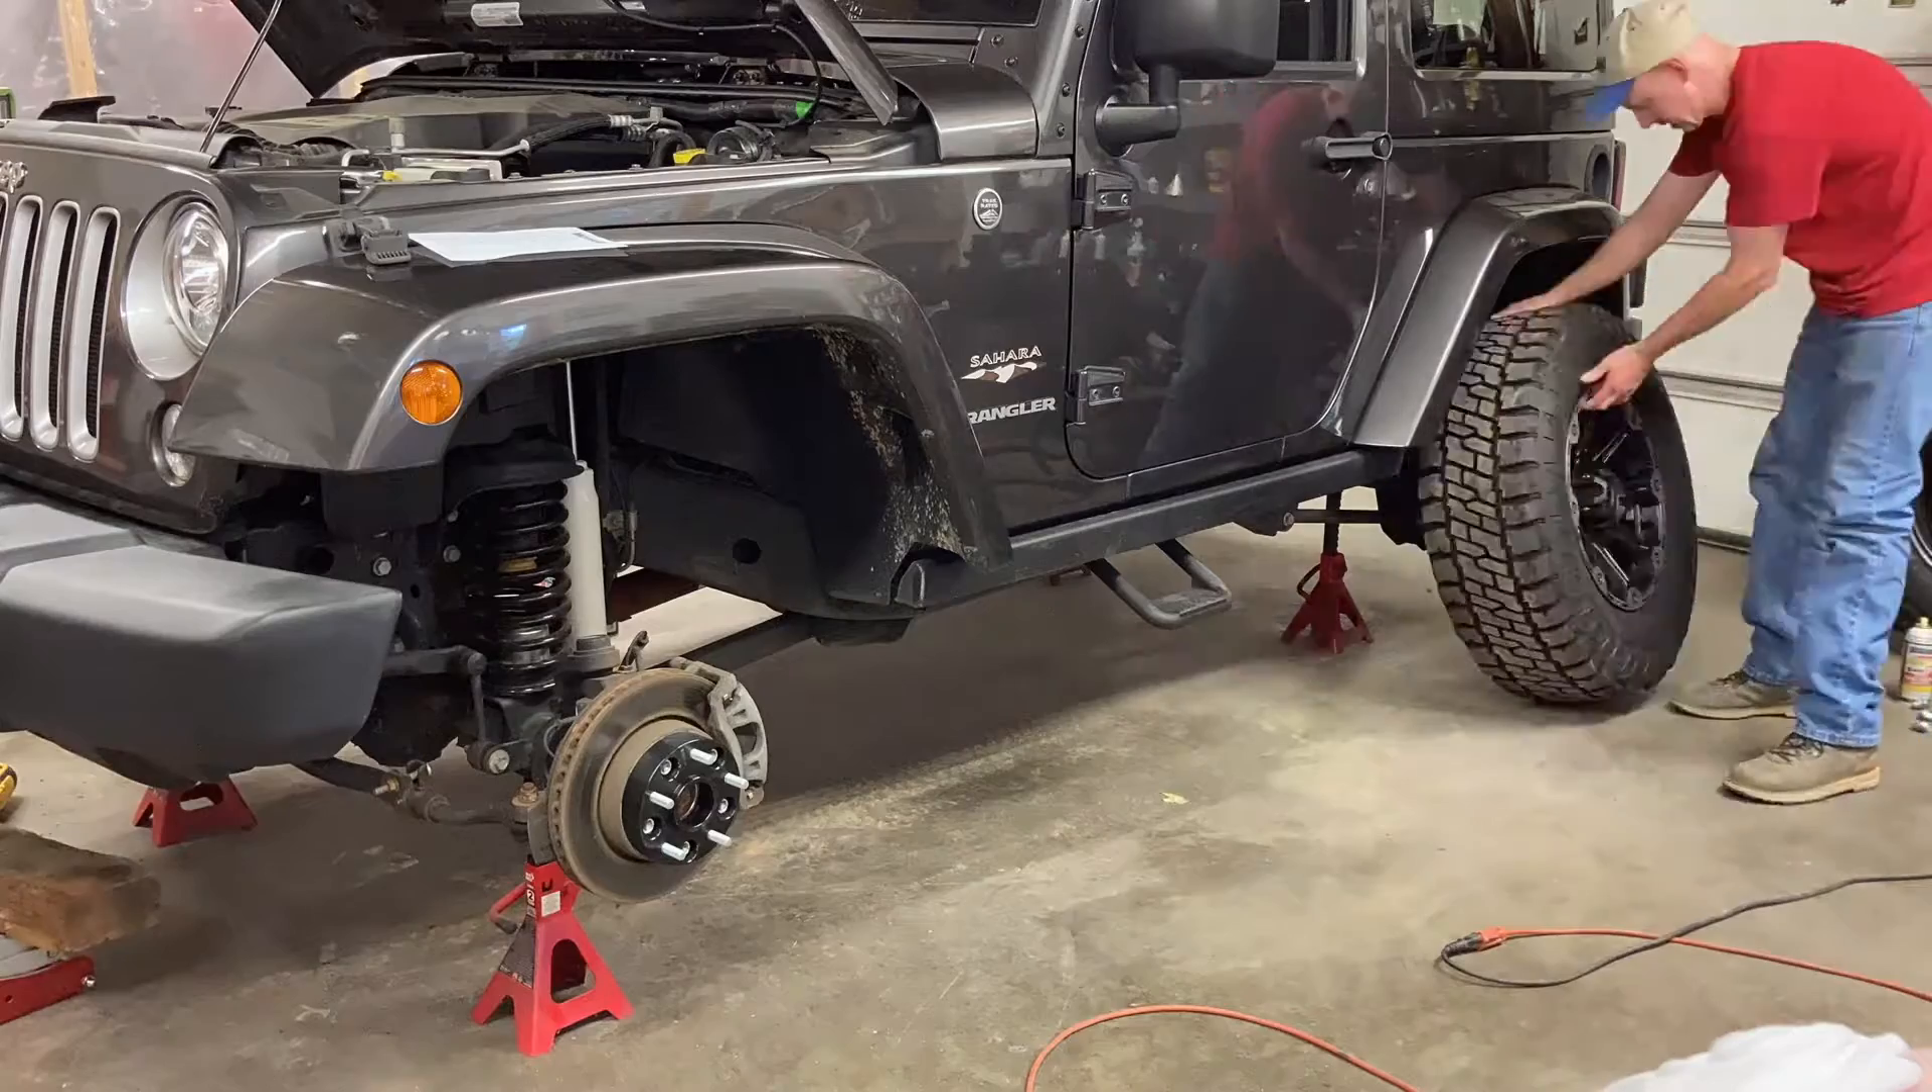Finally the last step. All I've got to do is get these tires on here.